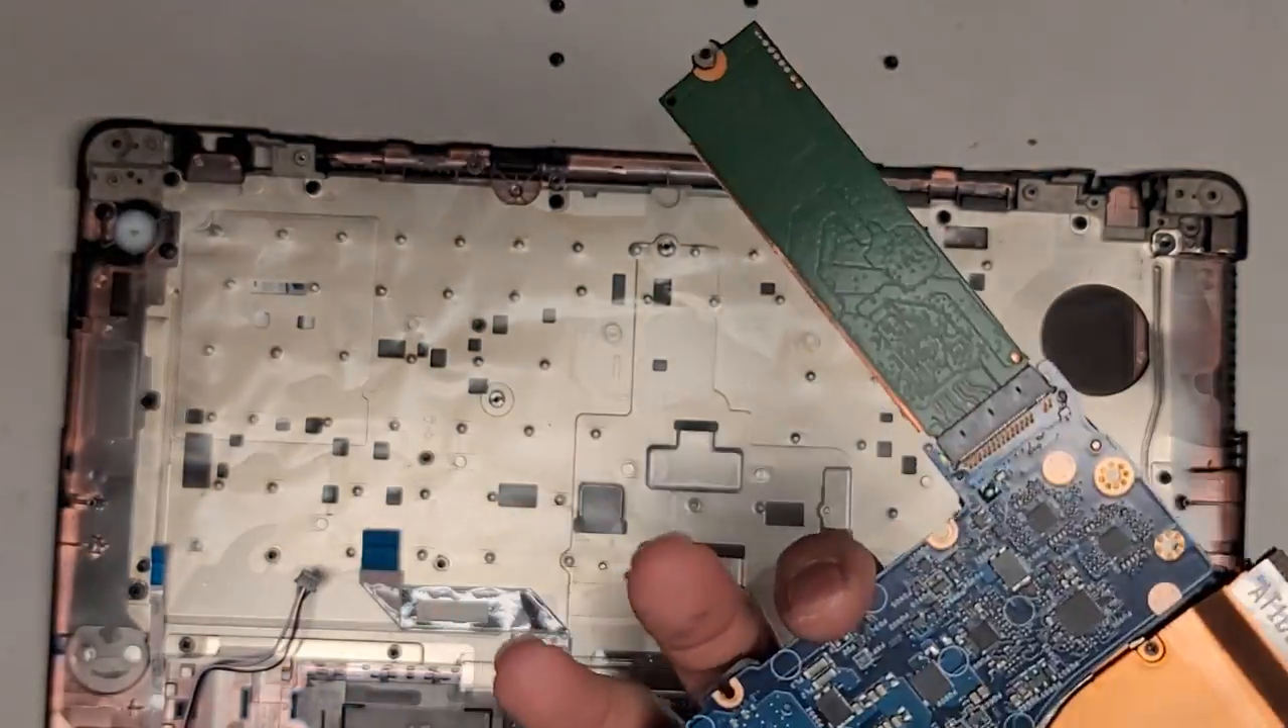But there's the SSD. I left it attached.